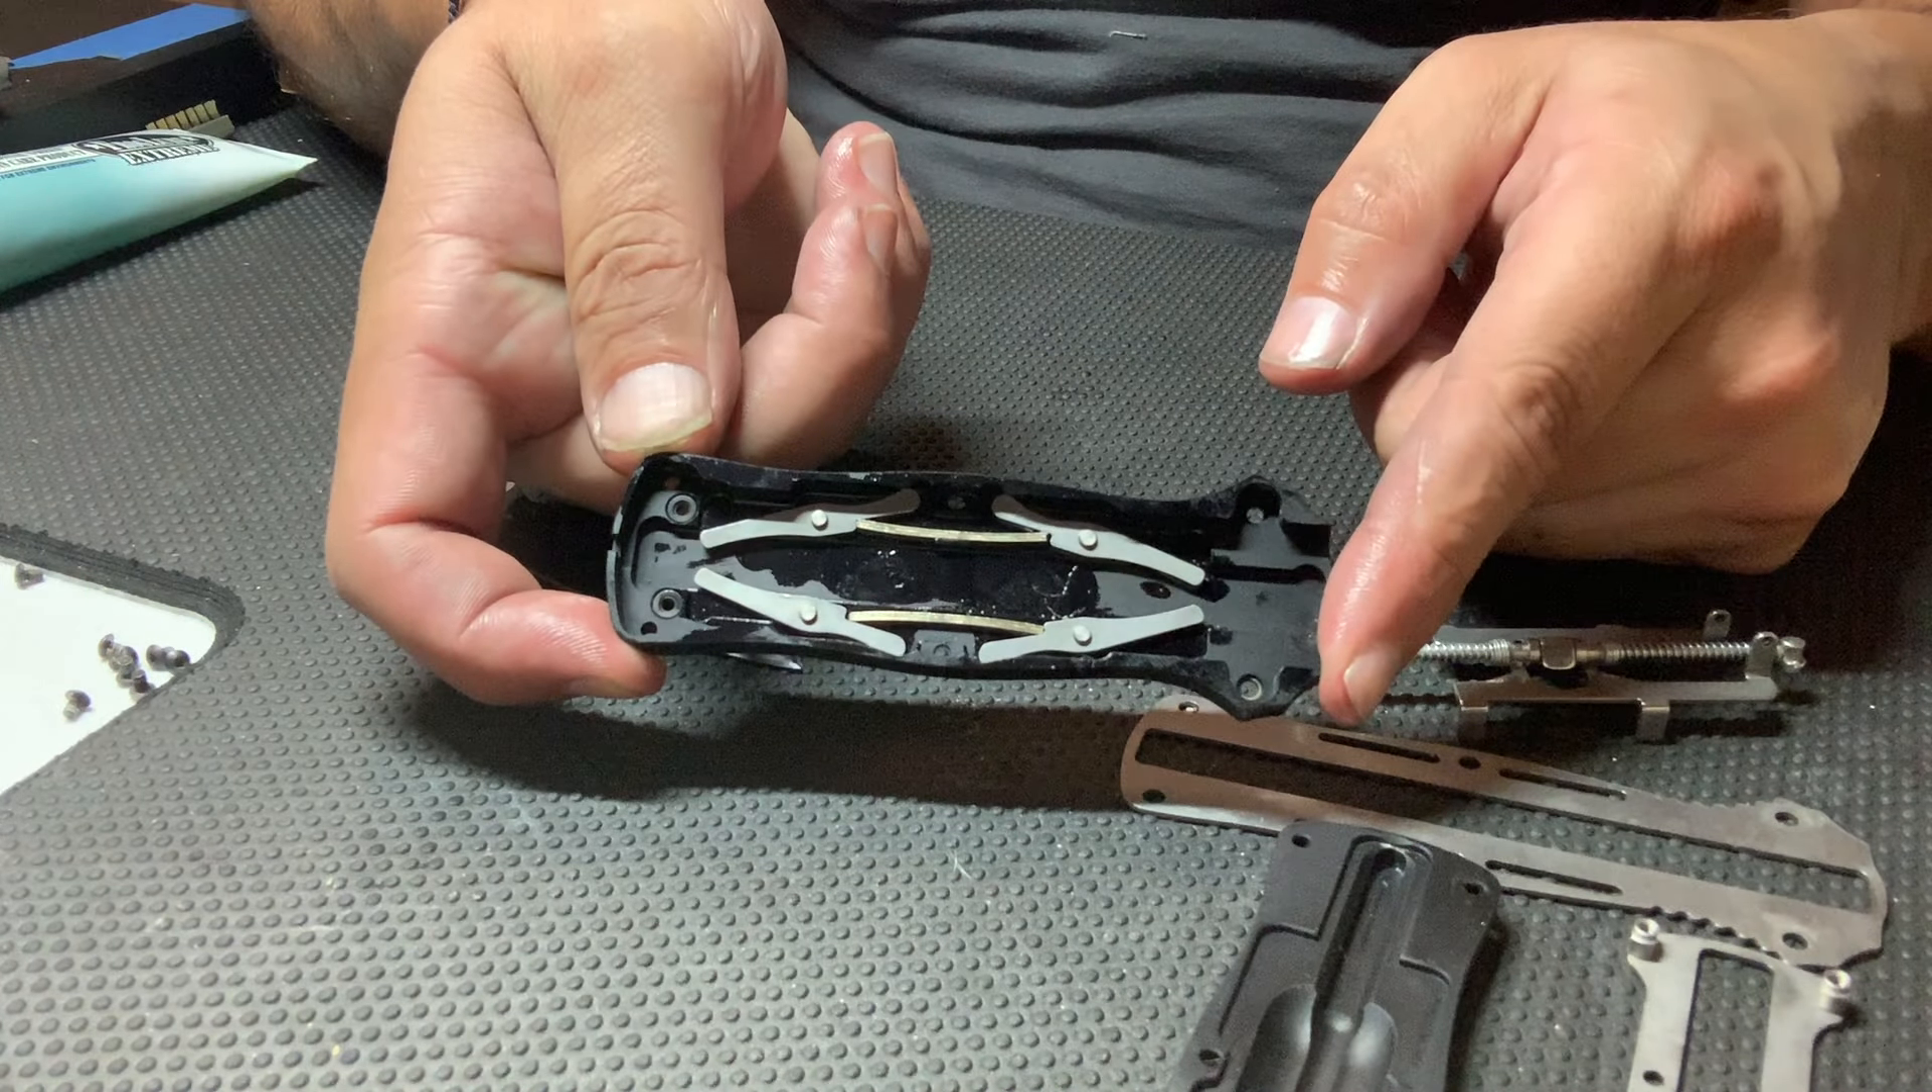So that's both sets of springs leaf springs in on the two uh sides and then you have the forearms that control the blade.